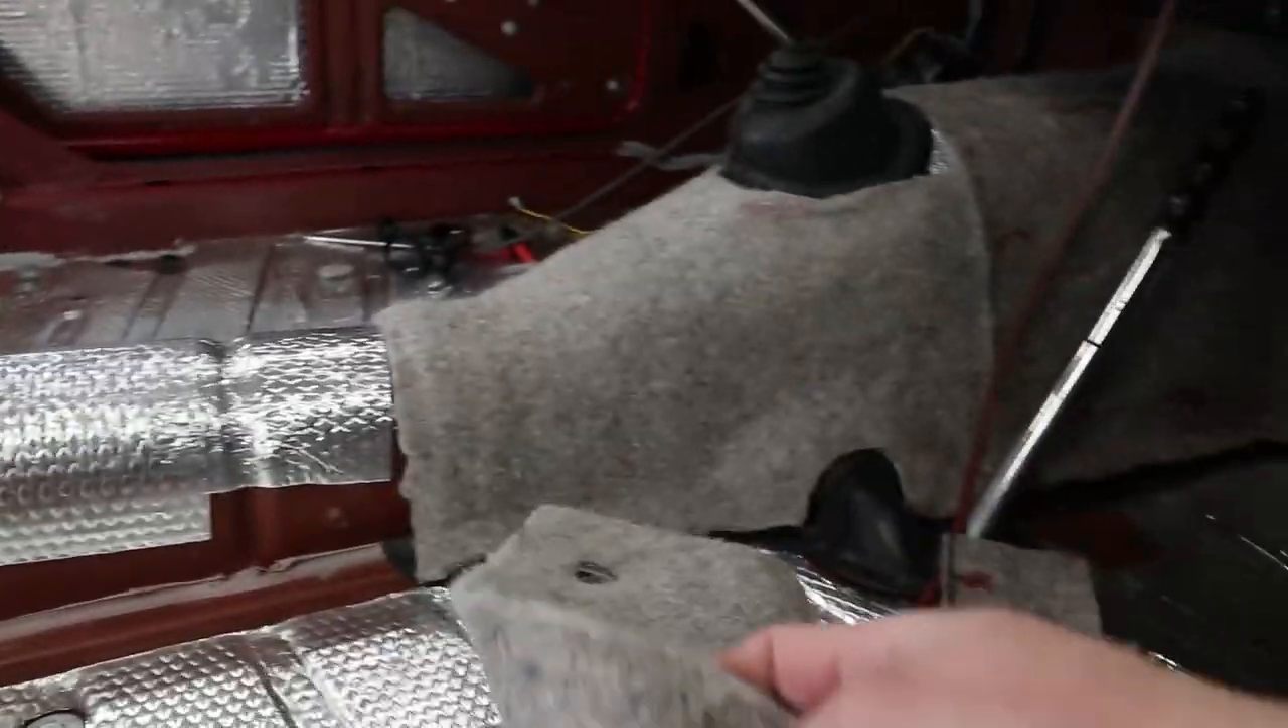We got a little bit of sound deadening on there, and we've got our prop shaft tunnel cover on ready to go.